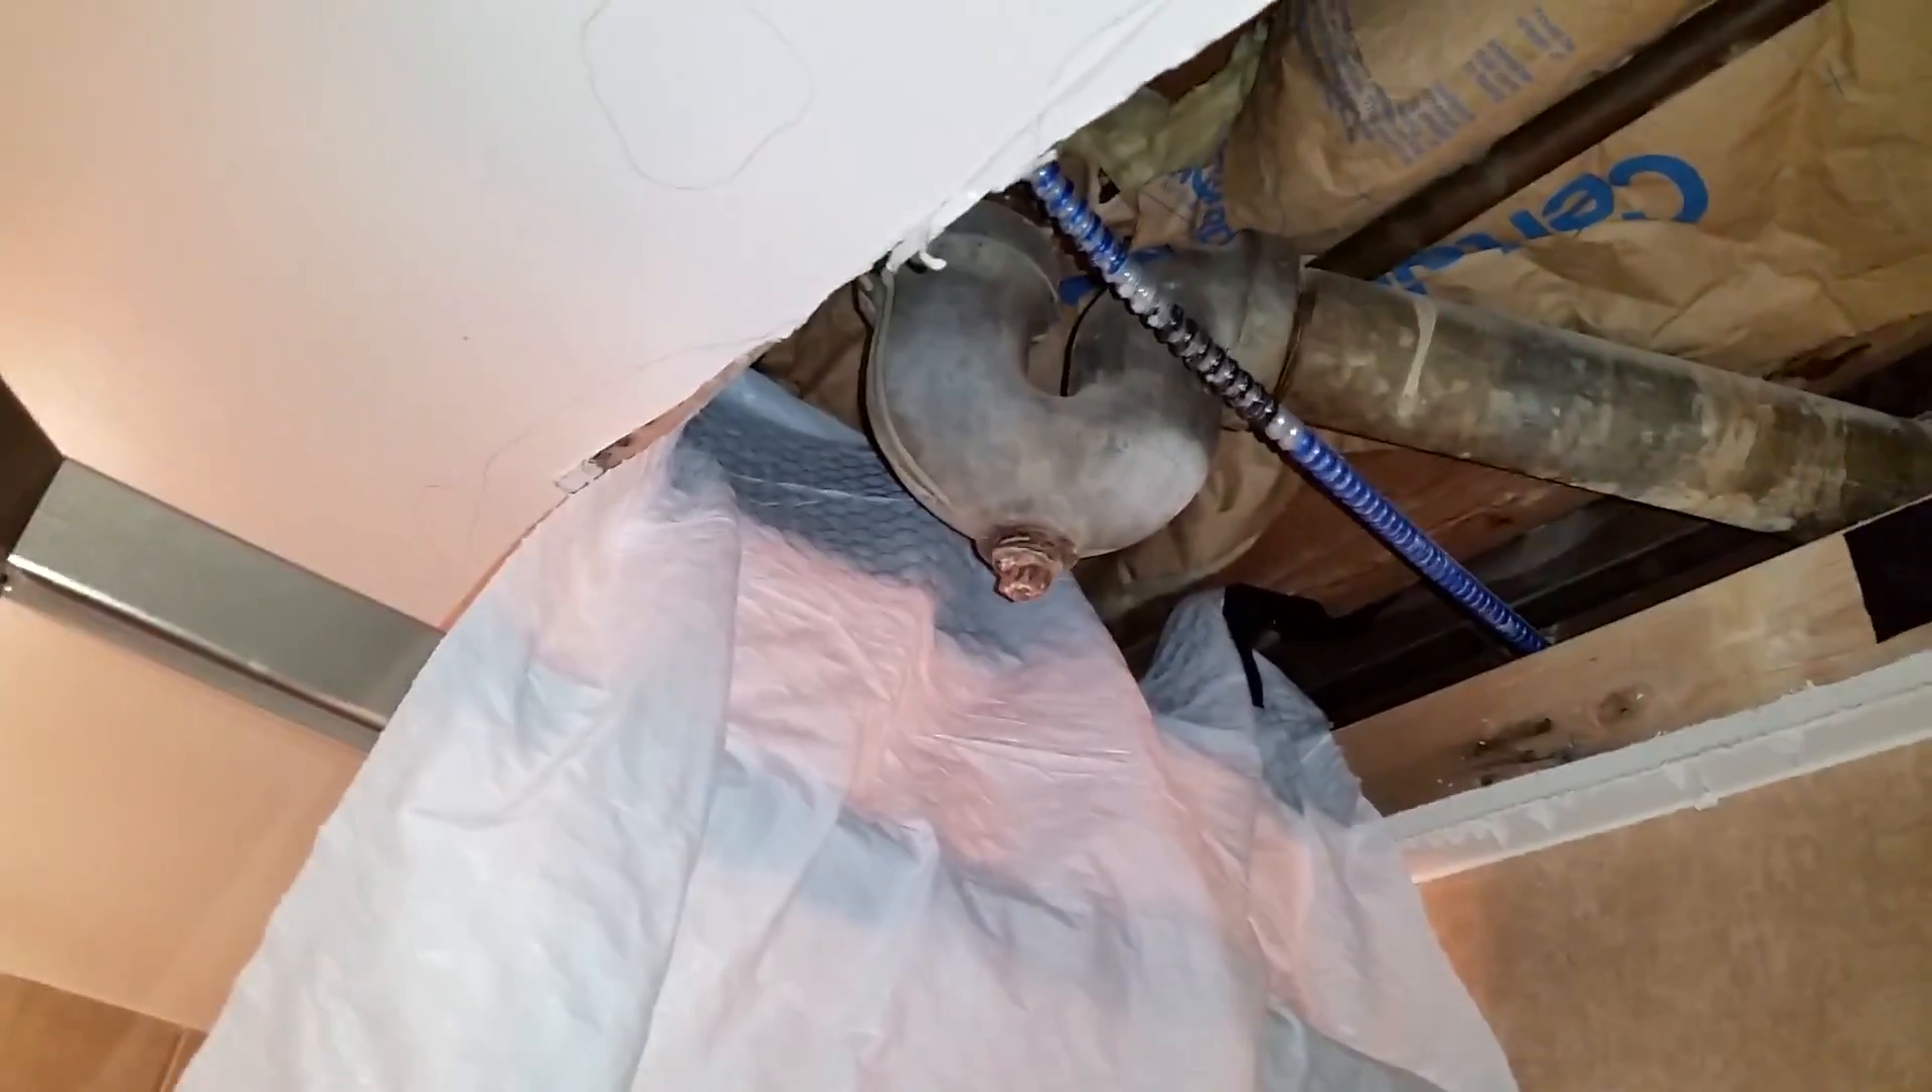All right guys I peeled back the sheetrock I took the sheetrock off and I started in the area where the drain was and I found water damage from the sheetrock.